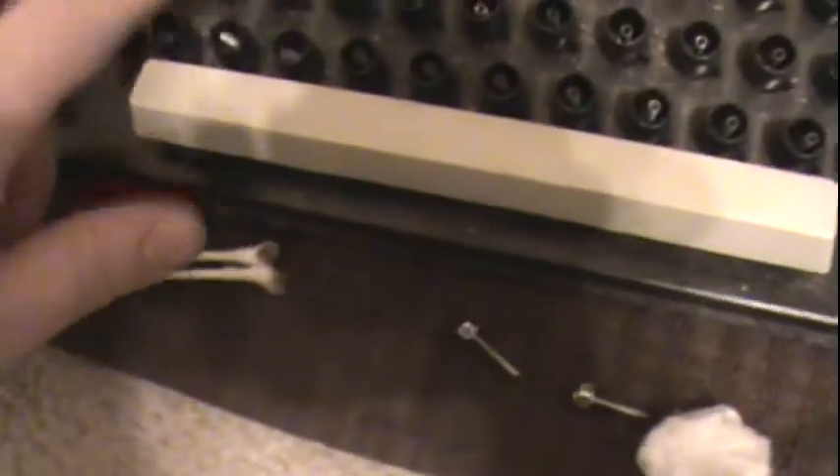Alrighty, I got all the keys off, except for the space bar.